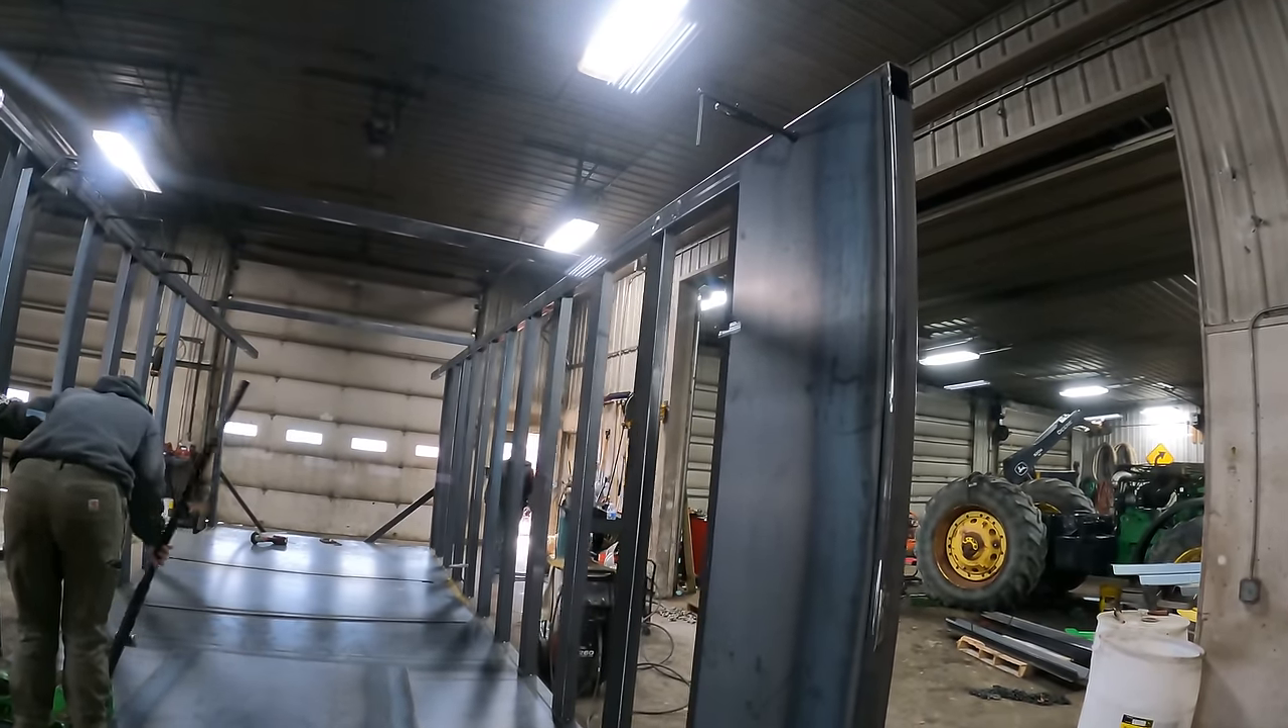Well they've got the posts up on this right hand side.